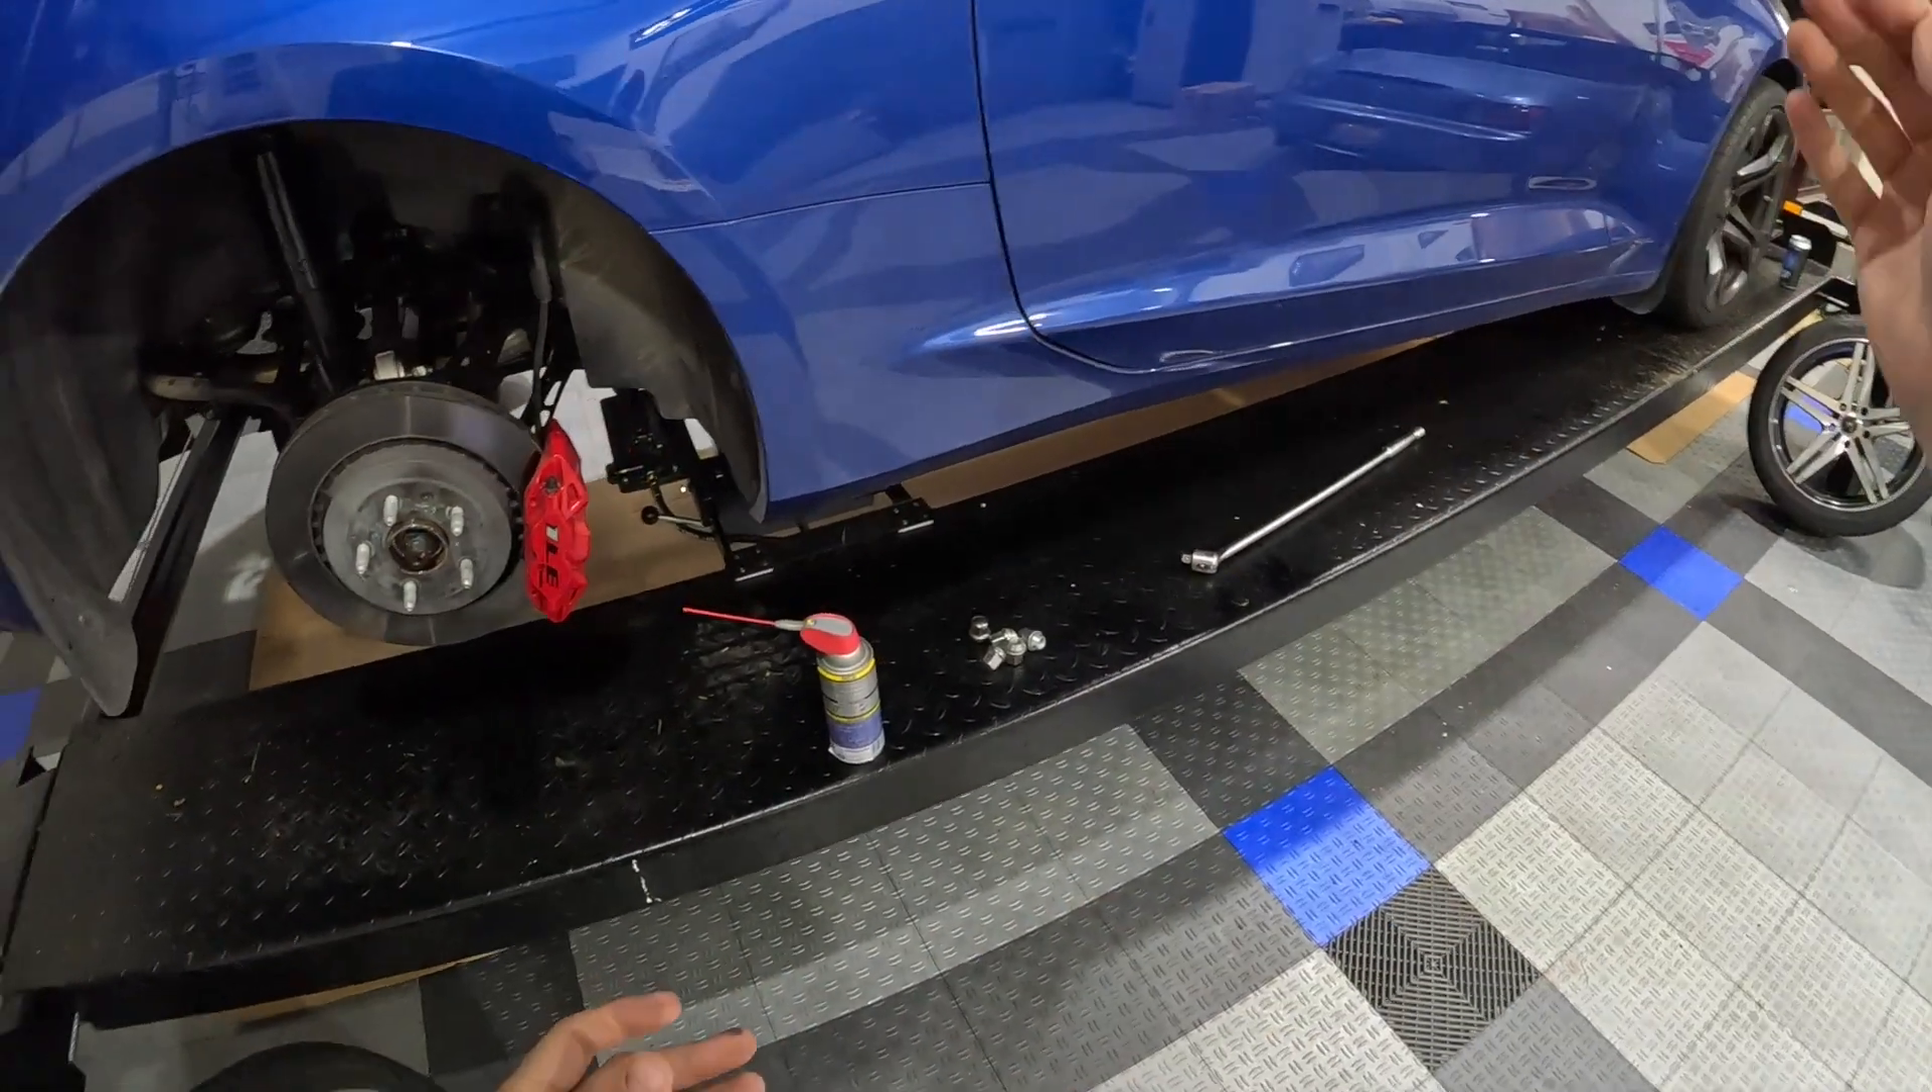We got the rear wheel off and we got some hockey on in the background because it's that time of the year.